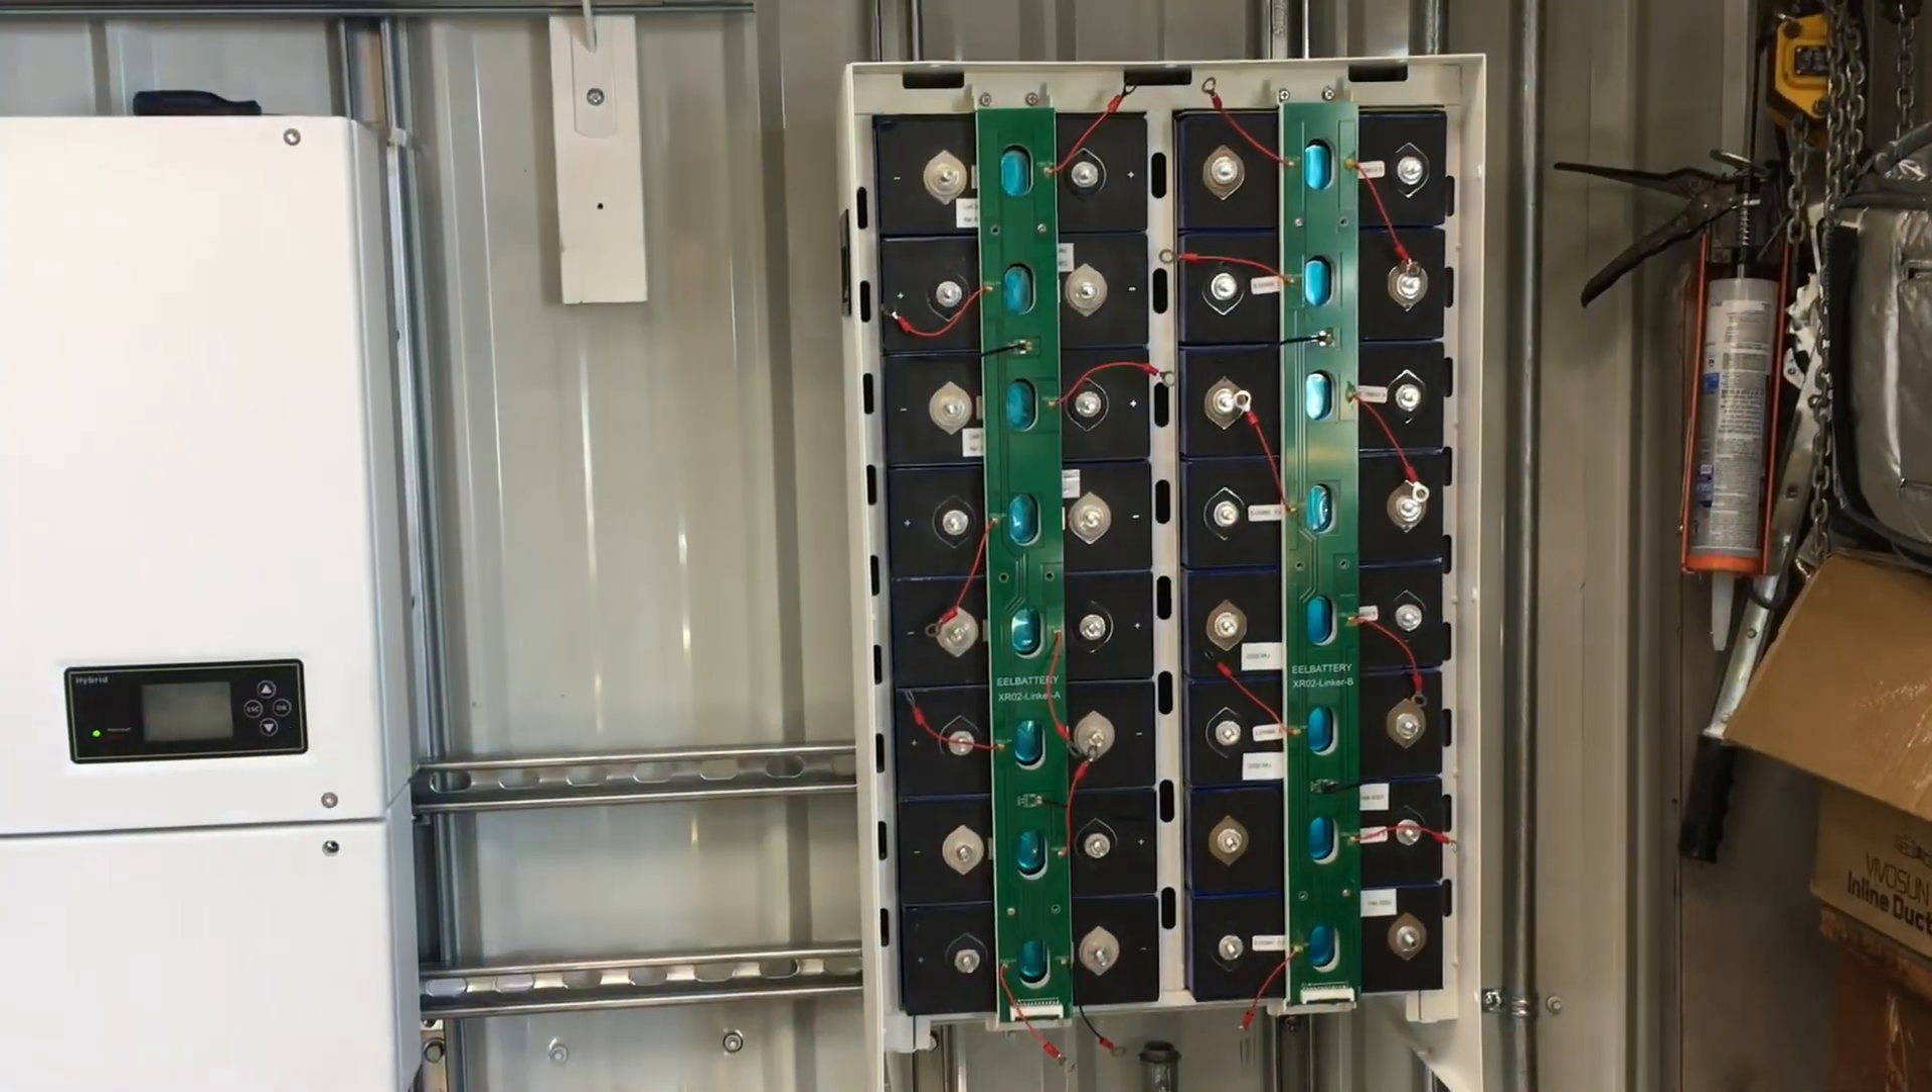We have the battery enclosure mounted on the wall and i've installed all 16 of the cells and then i've installed the linker bars which basically hold the batteries into the enclosure.